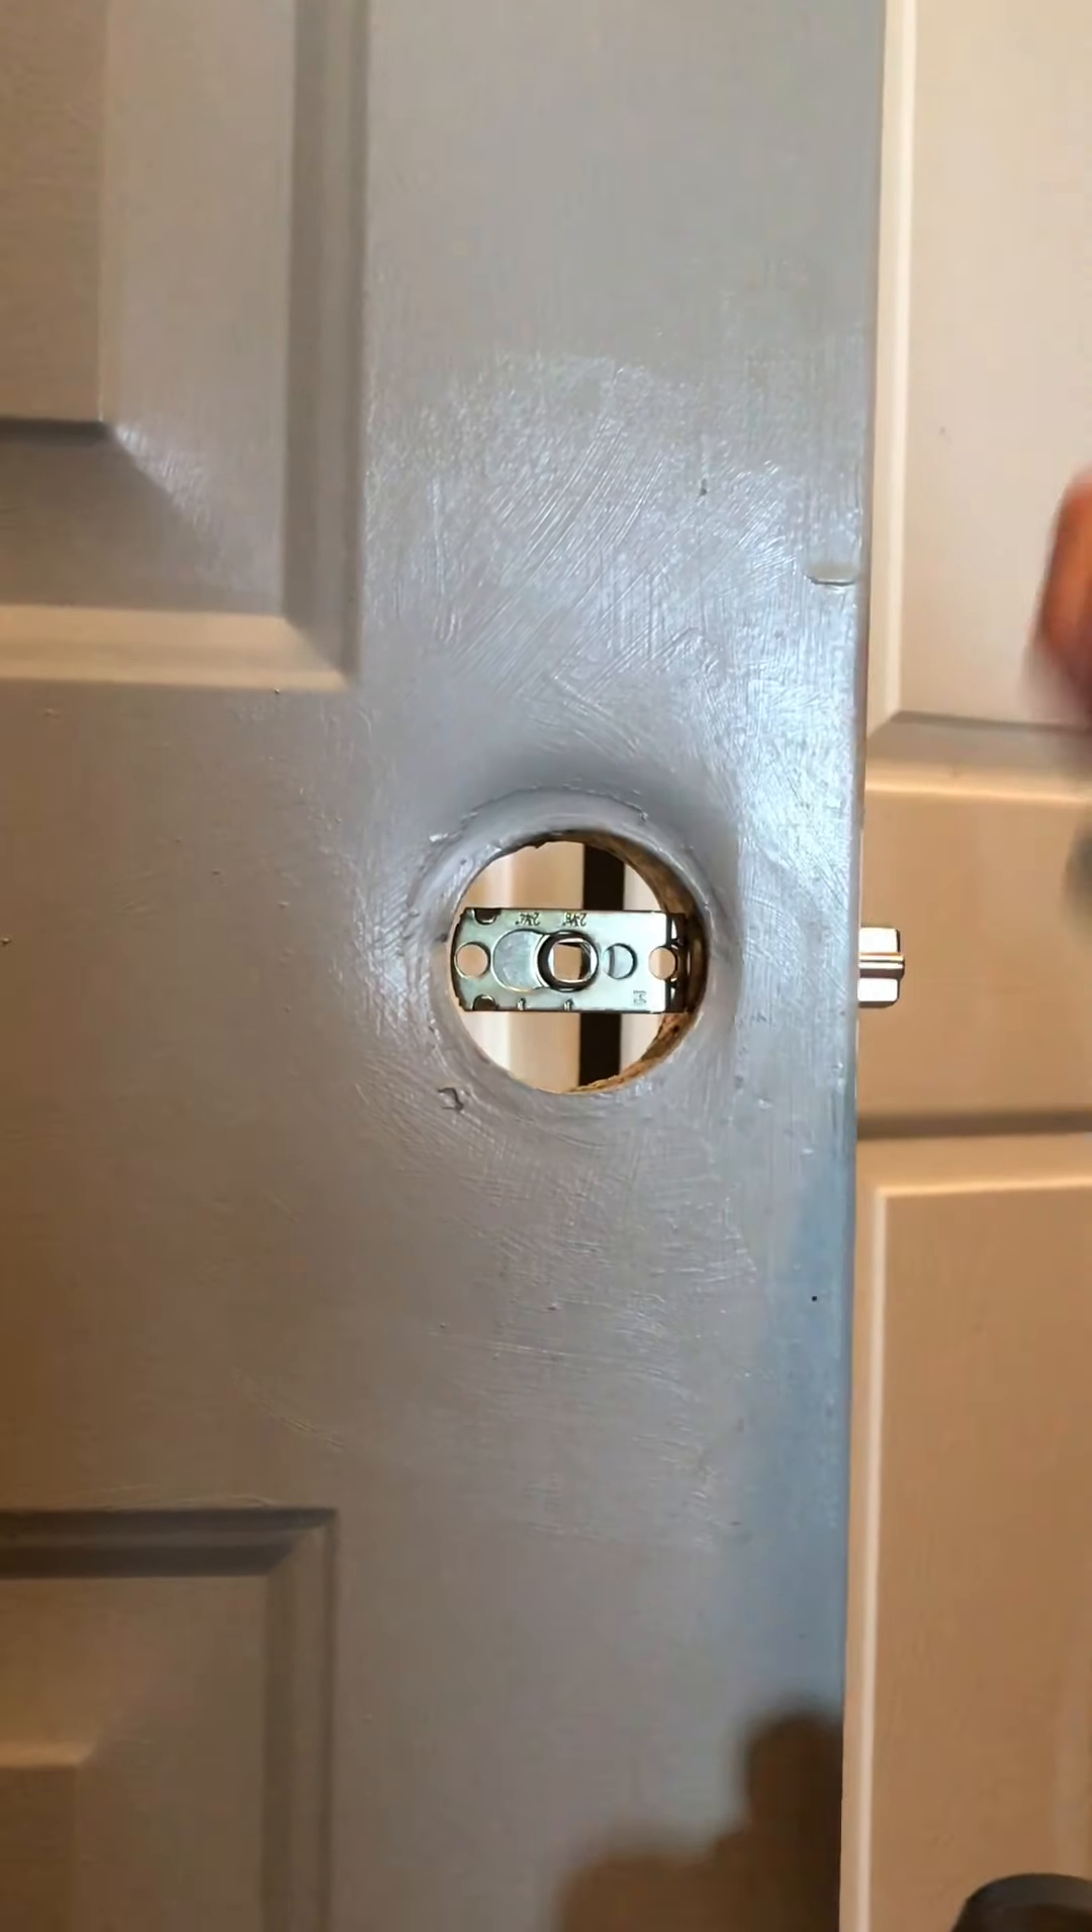Okay so we have the latch in place and it's lined up in the middle so all we have to do is now put the doorknob together.